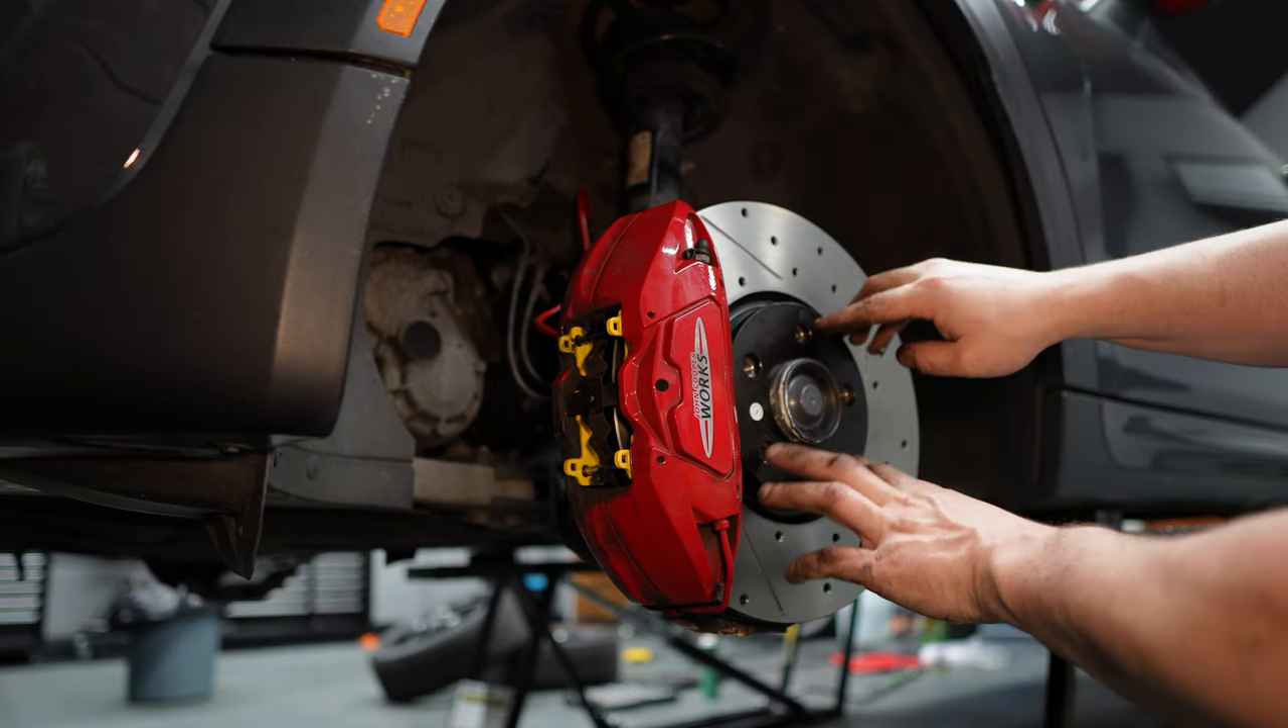We're going to put our rotor on and now we've got the rotor in place.